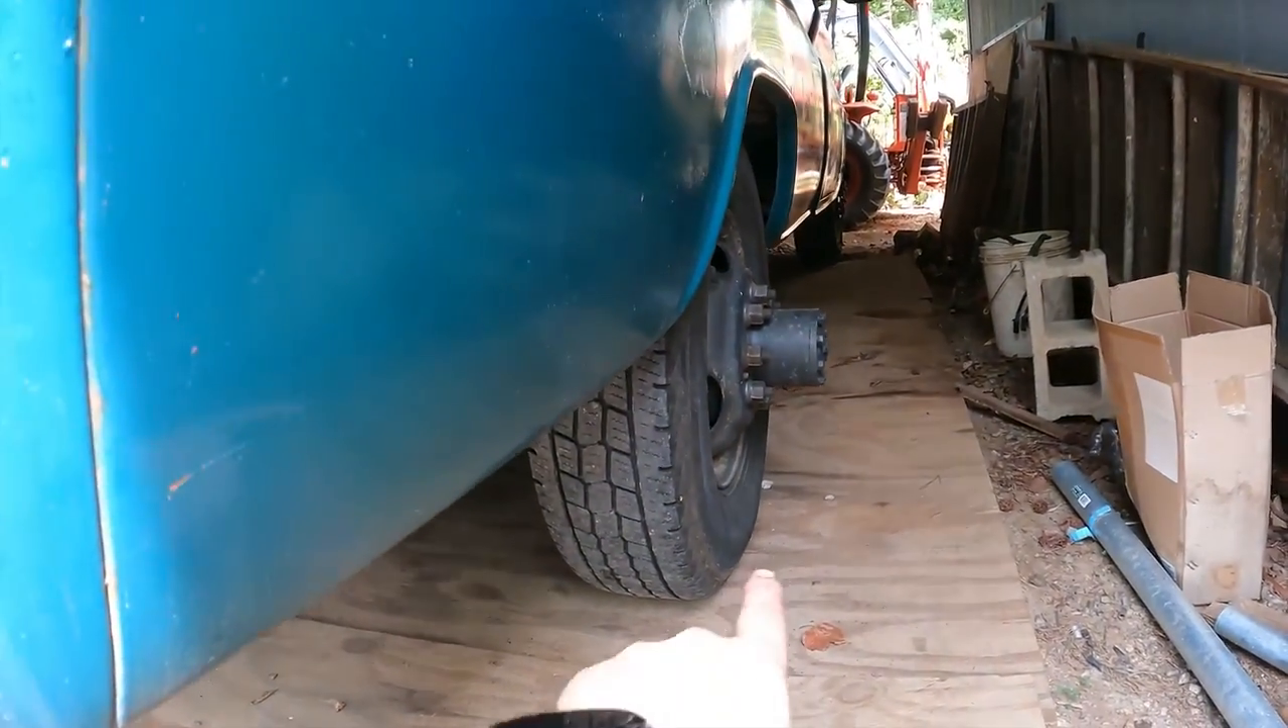Our axle sticks out a little bit too far.